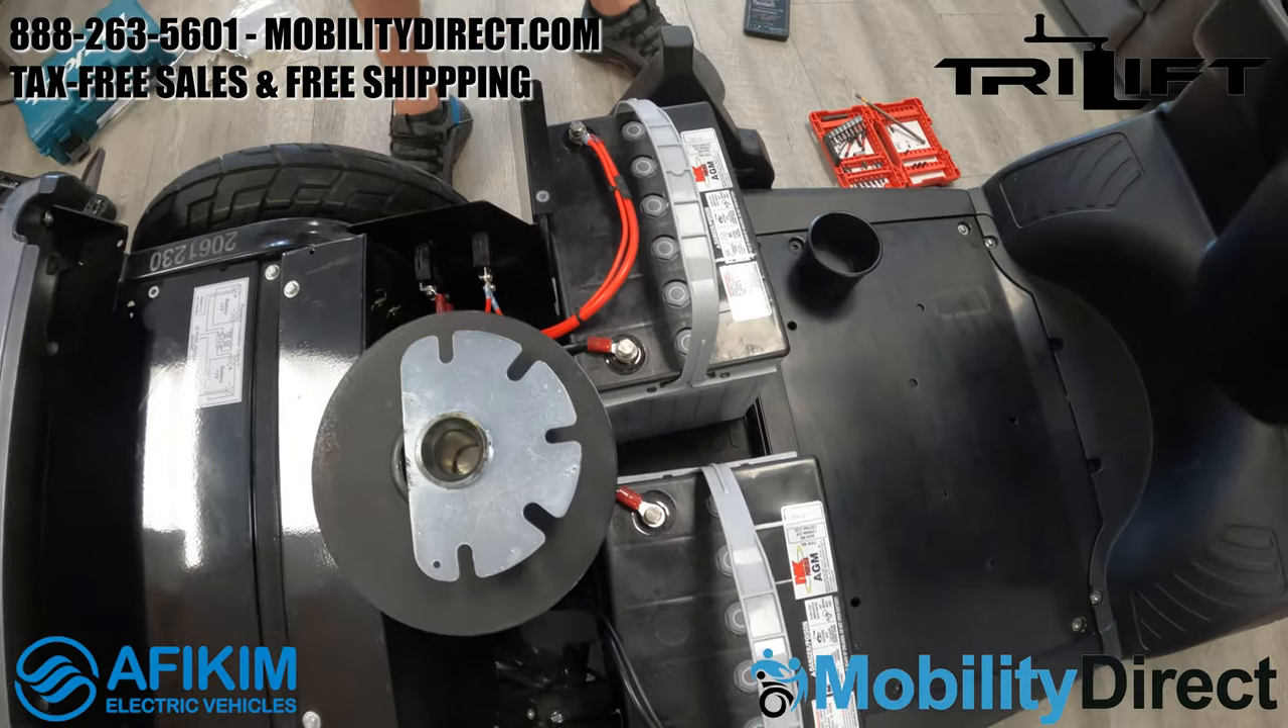So we've reinstalled the batteries now.